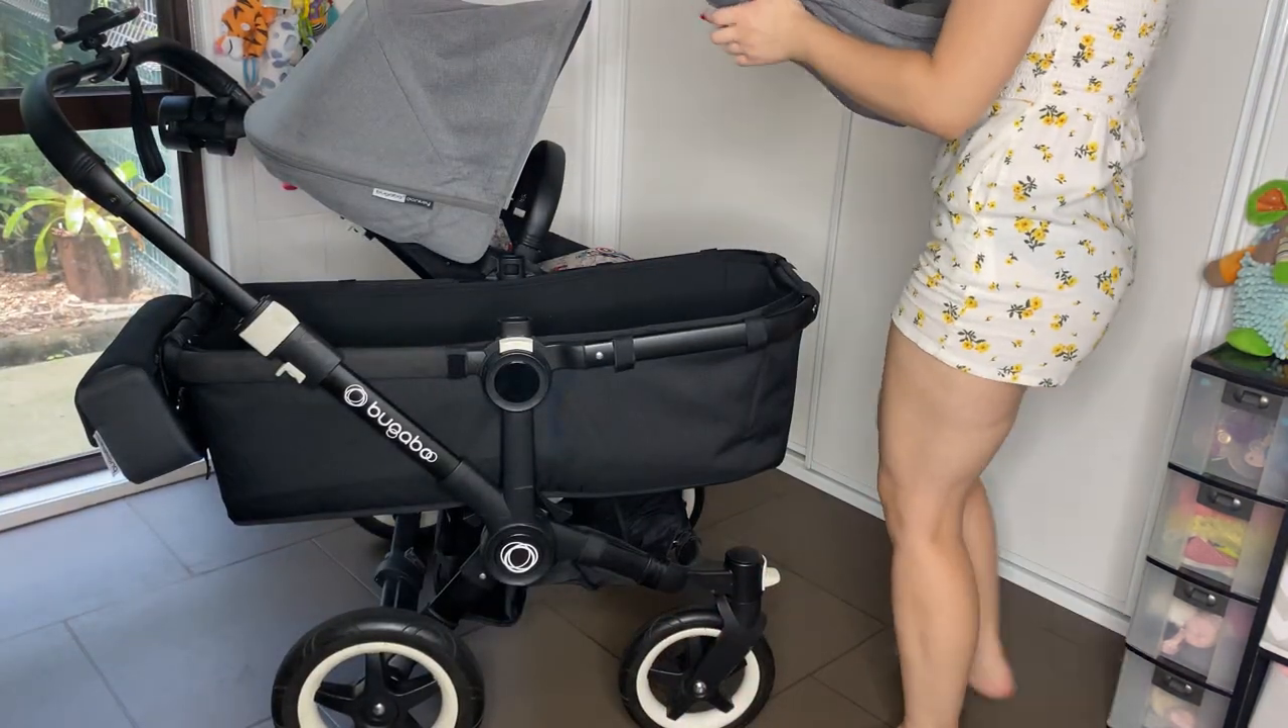So there is our bassinet fabric in position in place and we're going to add our hood back on.